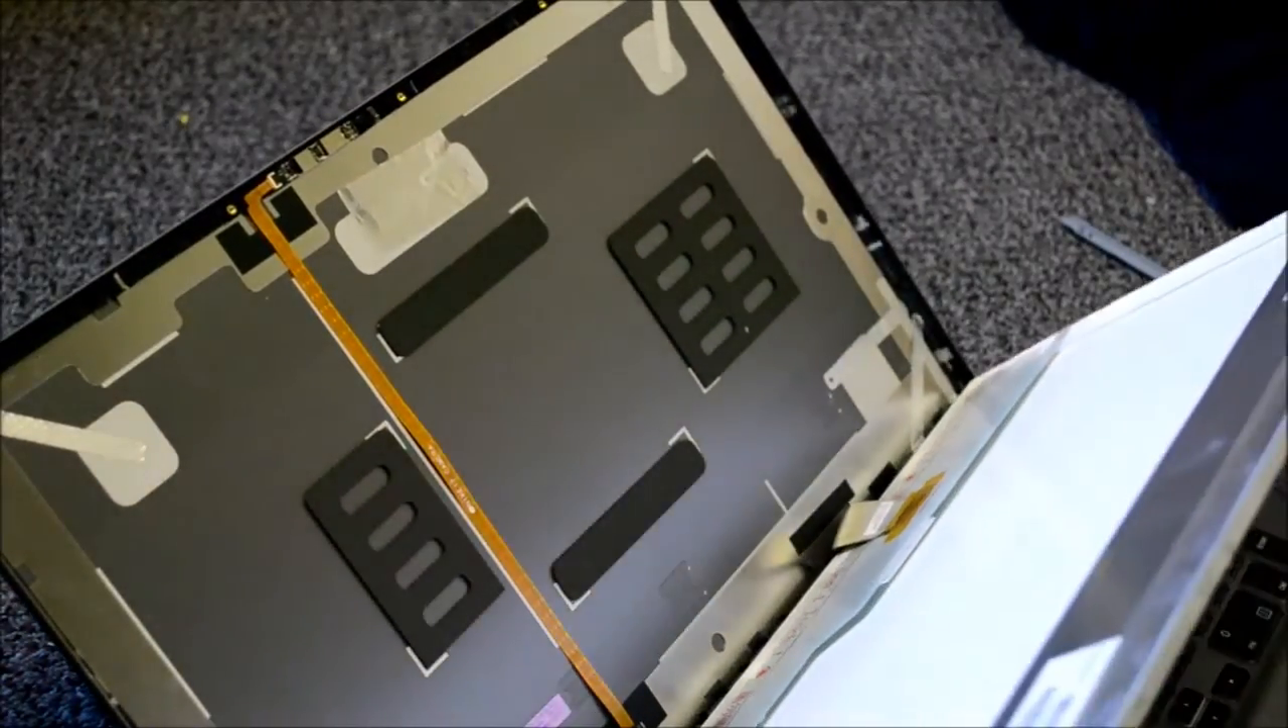You'll notice that the screen is free.